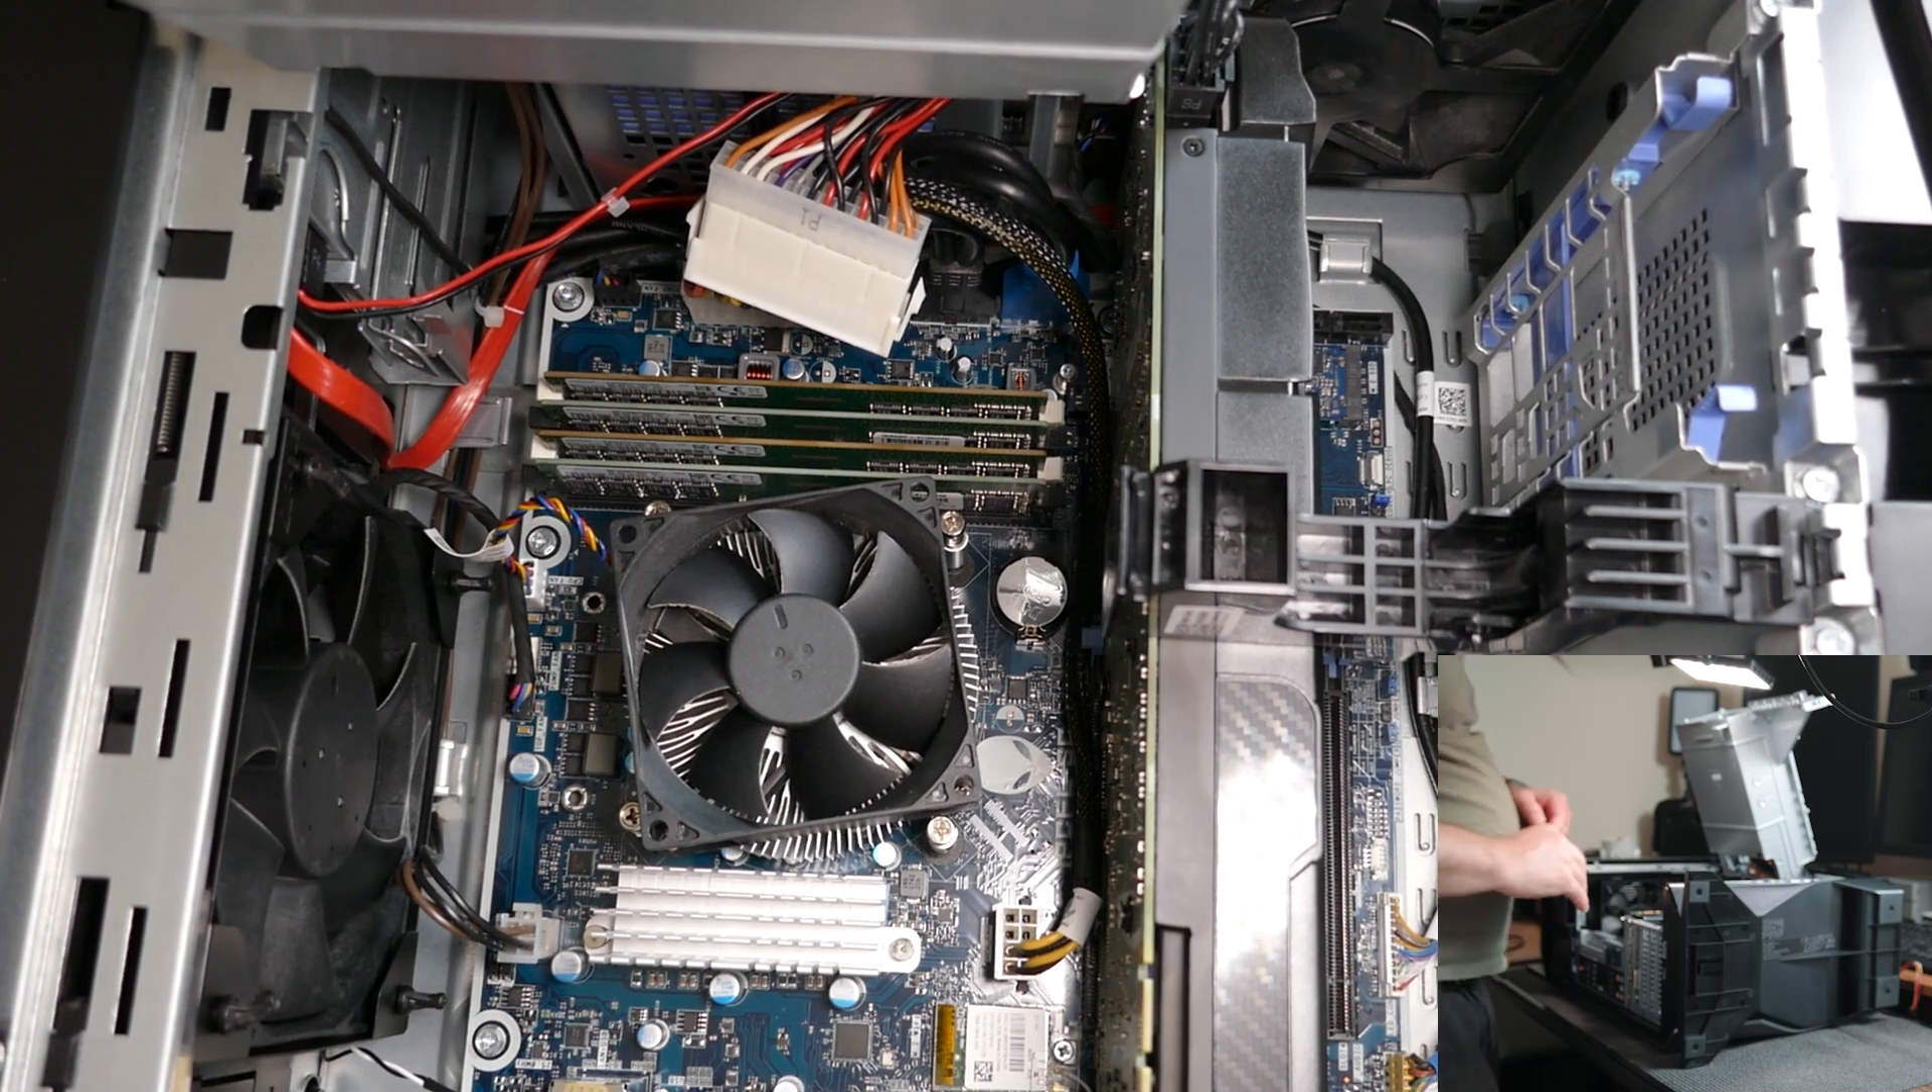So that's all the memory in.